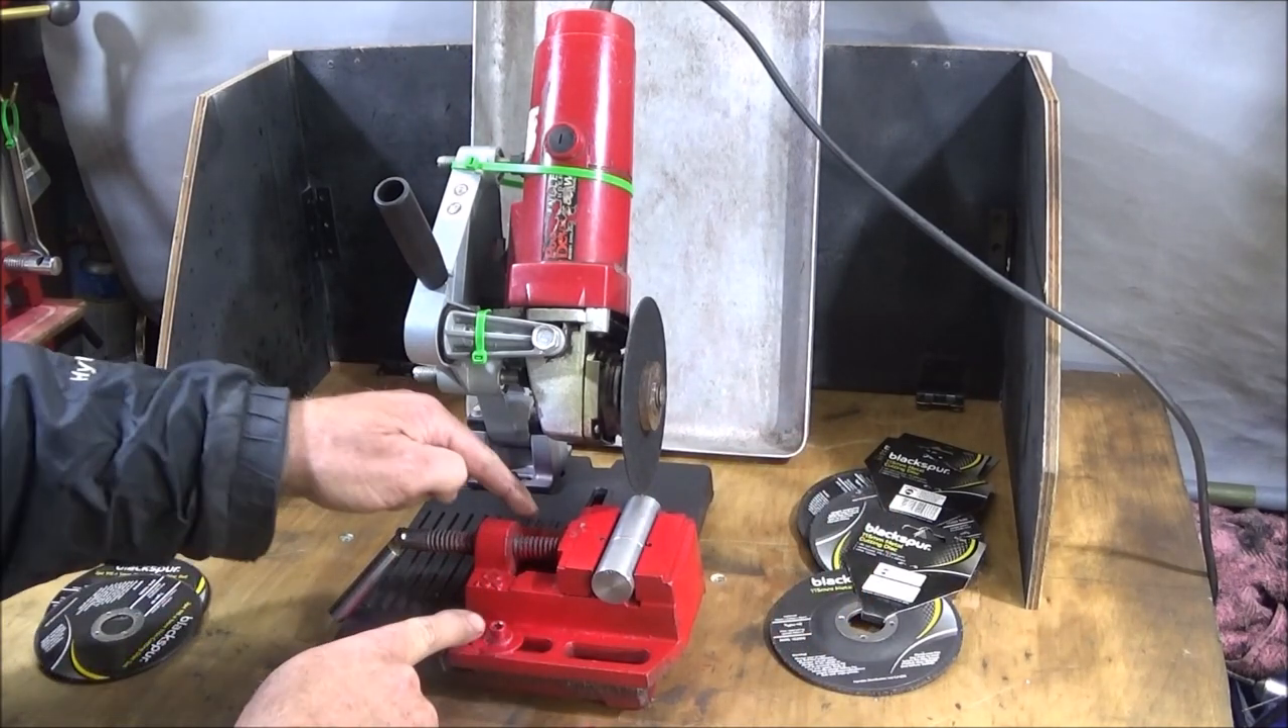You can get these um relatively cheaply and I've taken off the original small vice that was on there and bolted a proper drill press vice on there.